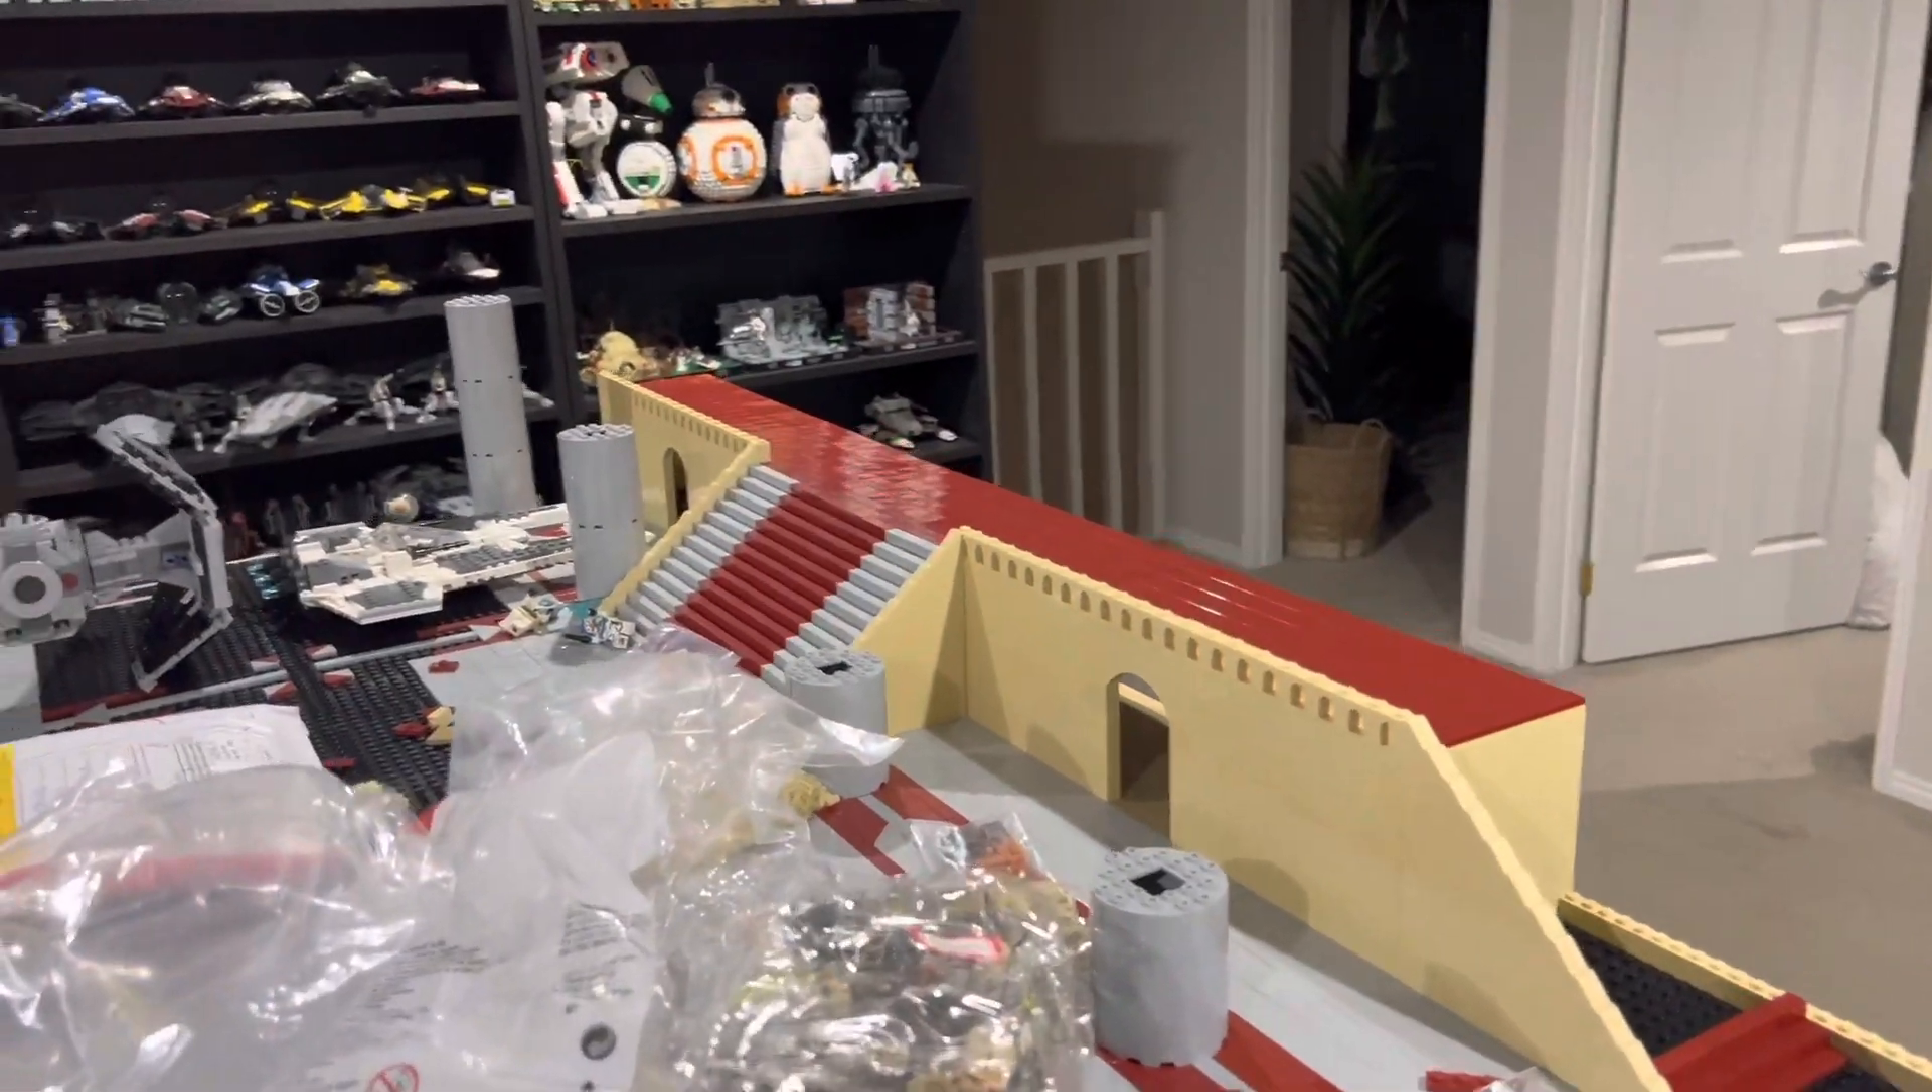So, all that dark red tiling's done, and I think it looks pretty cool.